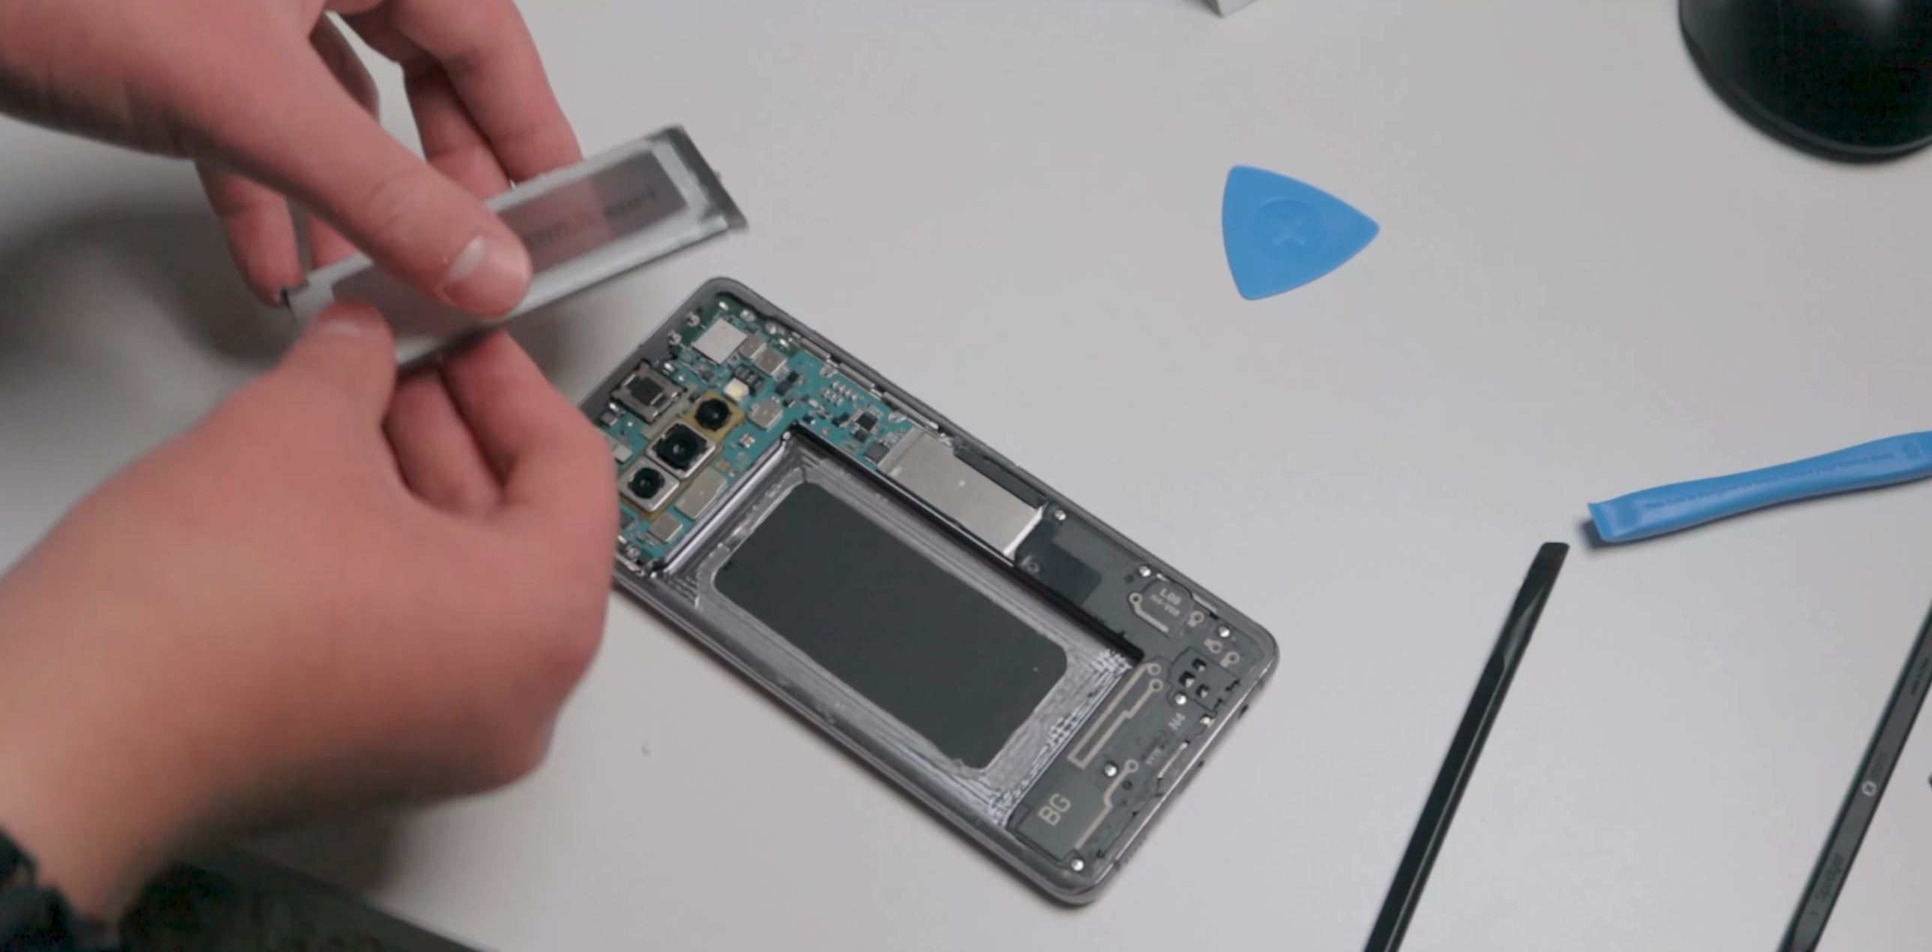I finally got the battery out of the phone.